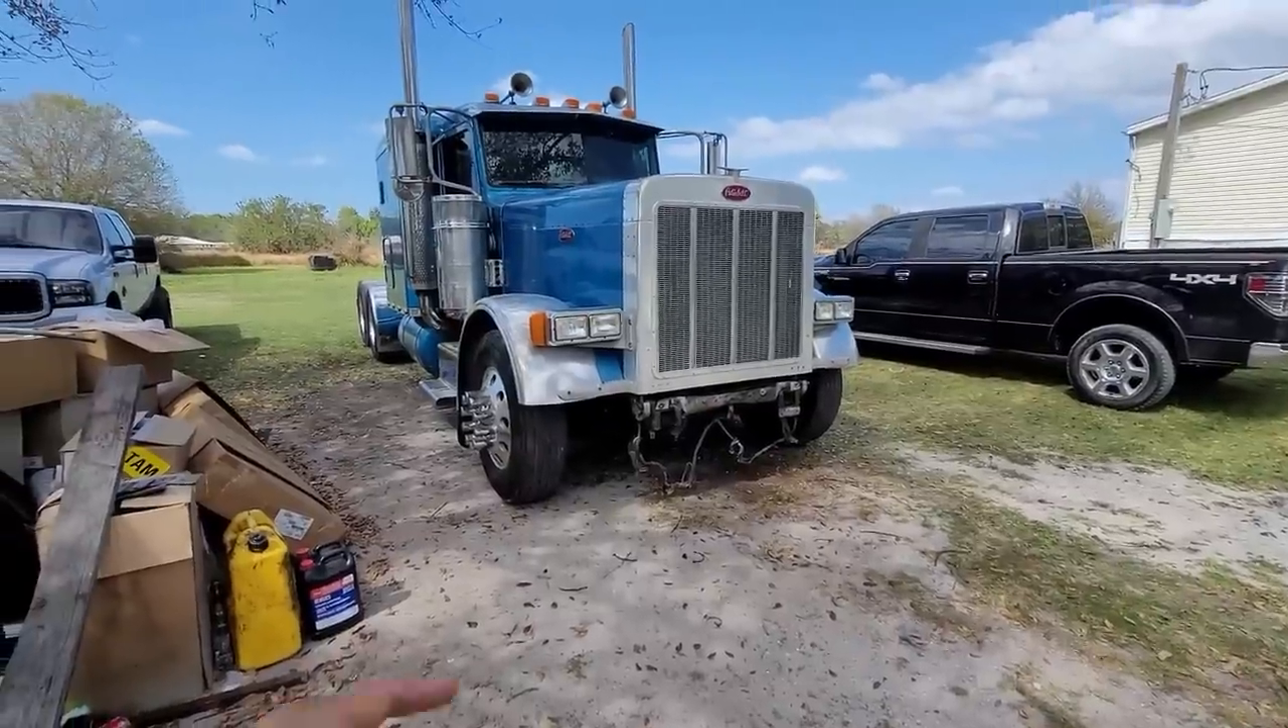We finished everything last night except we didn't throw the bumper on.